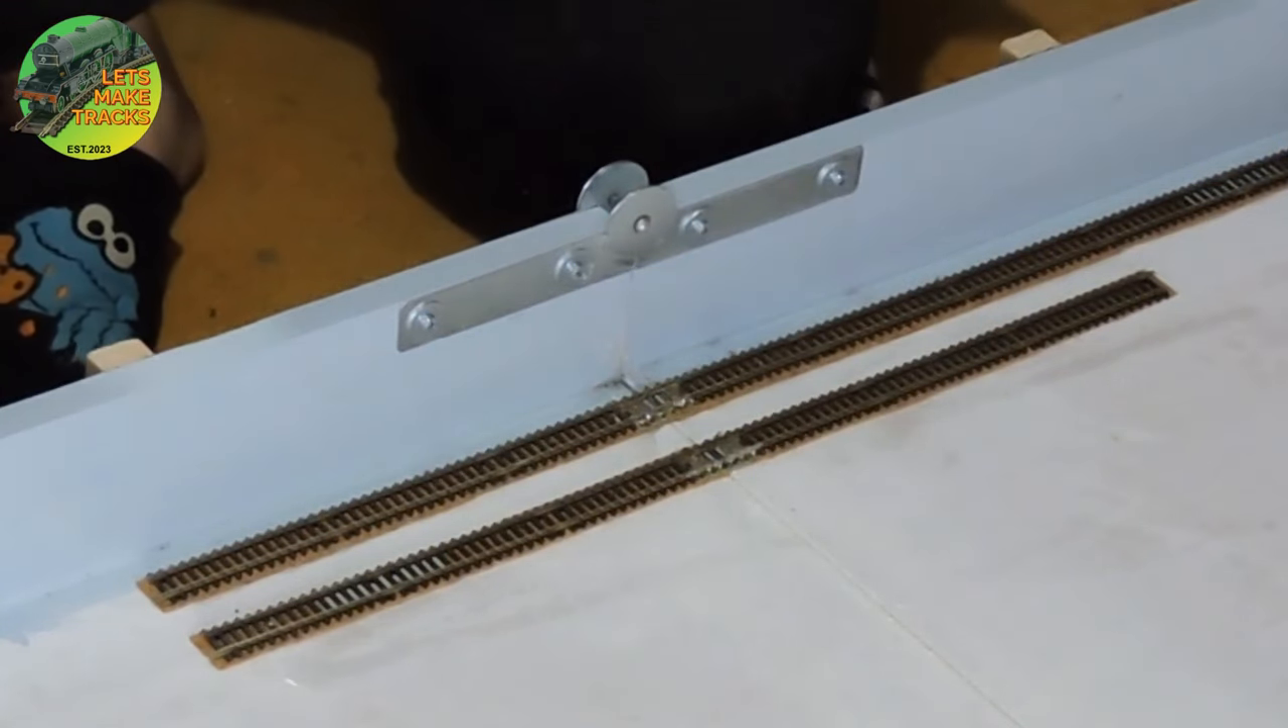I already have the first two tracks in place.